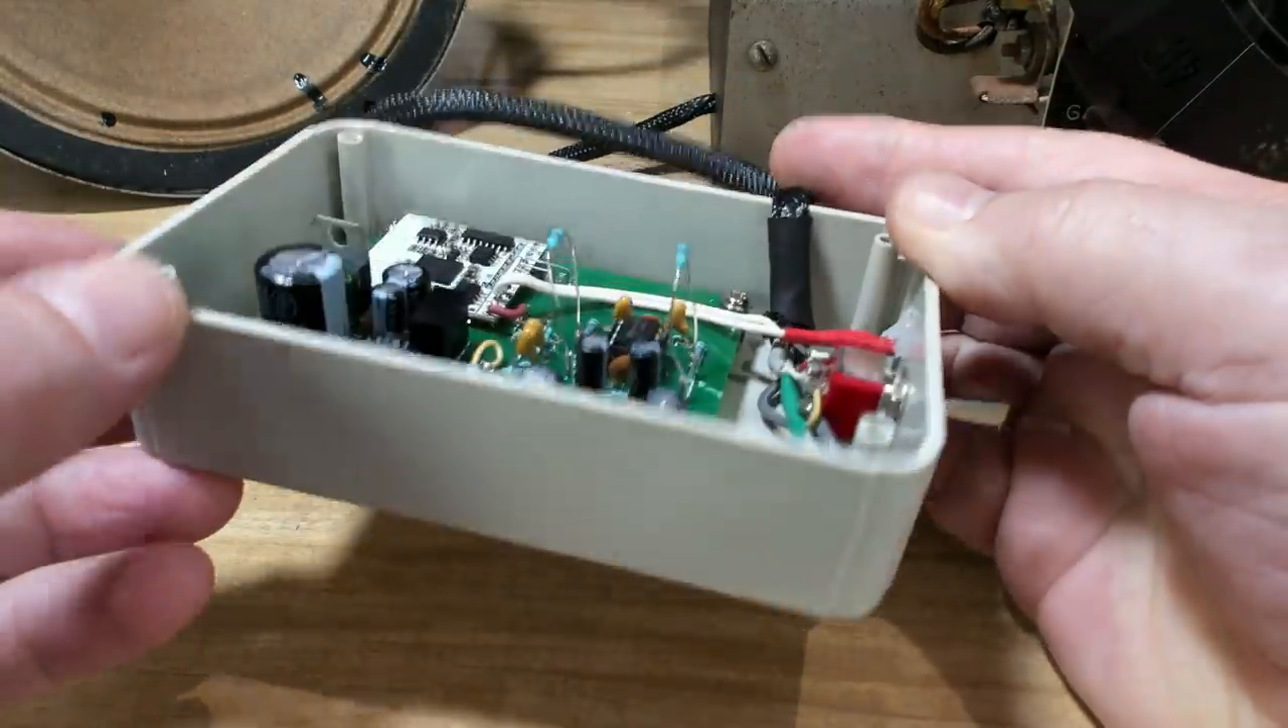Here's the Bluetooth module. I've fitted it in a case.